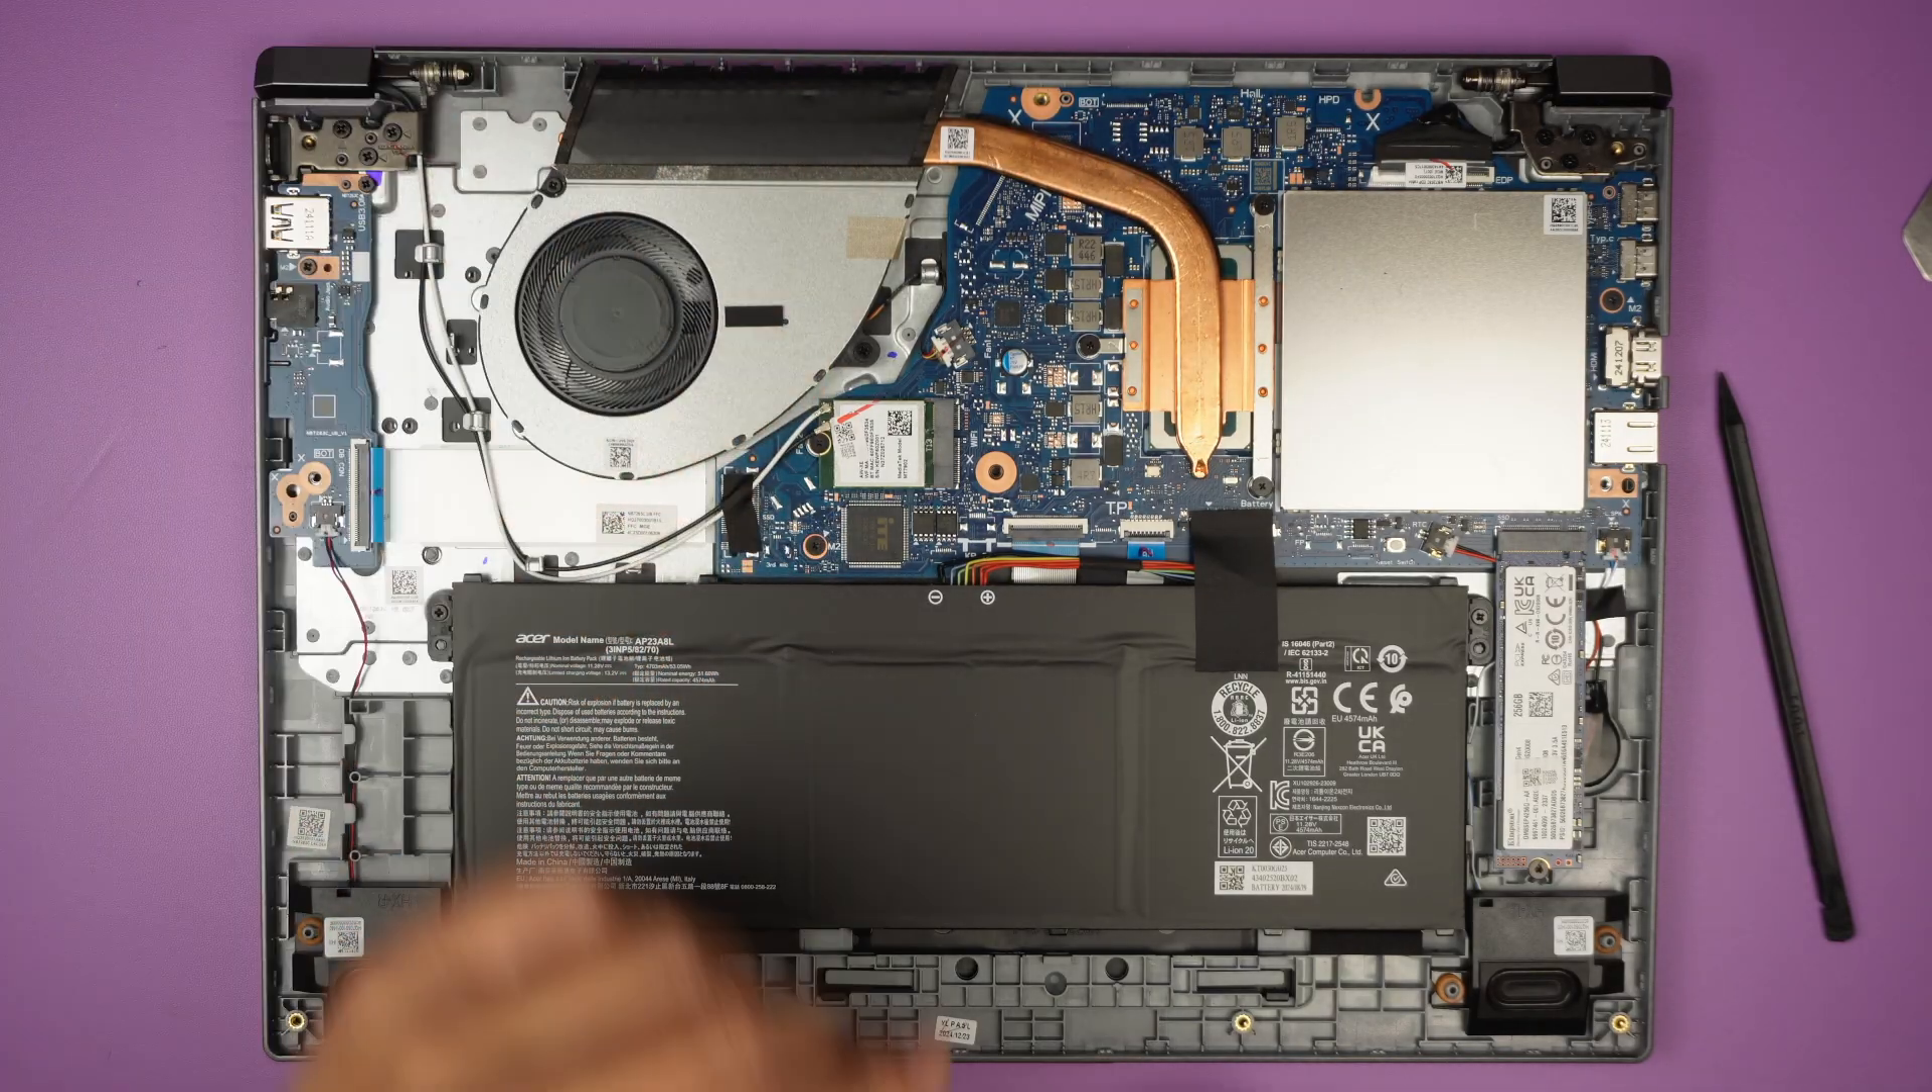That is your copper heat sink attached to the CPU.